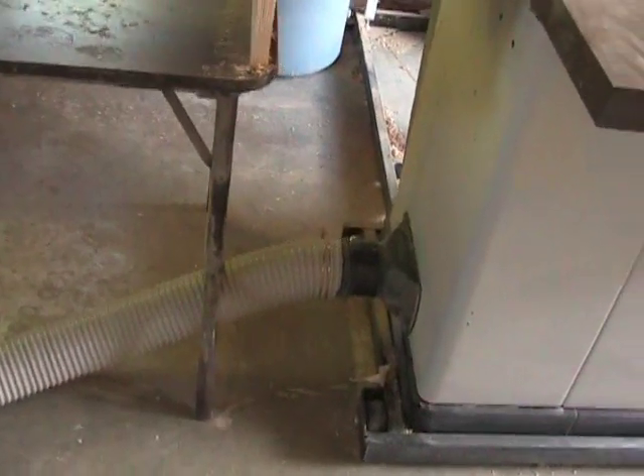Okay, I've got my dust collector hooked up on the bottom, right? Hose running through.